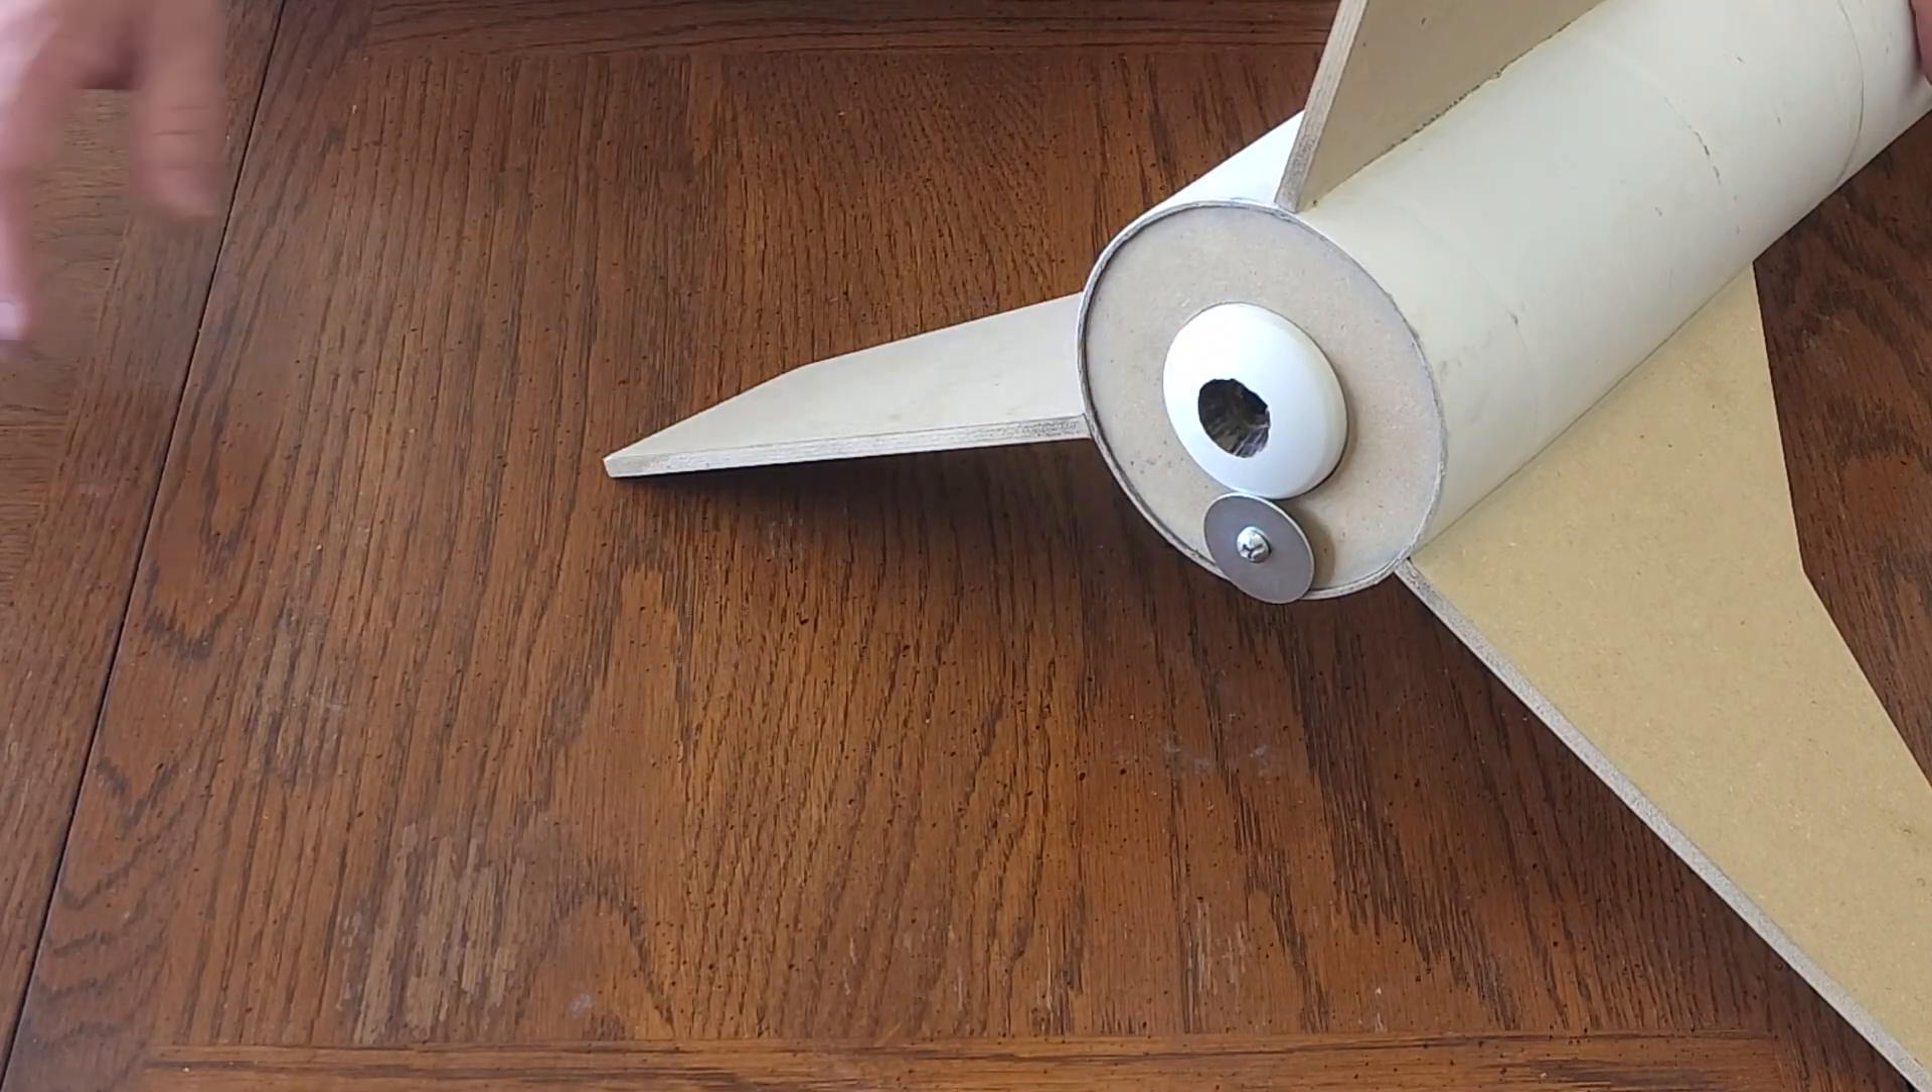Now this washer is a little bit large here where it's pushing against the edge of the body tube.